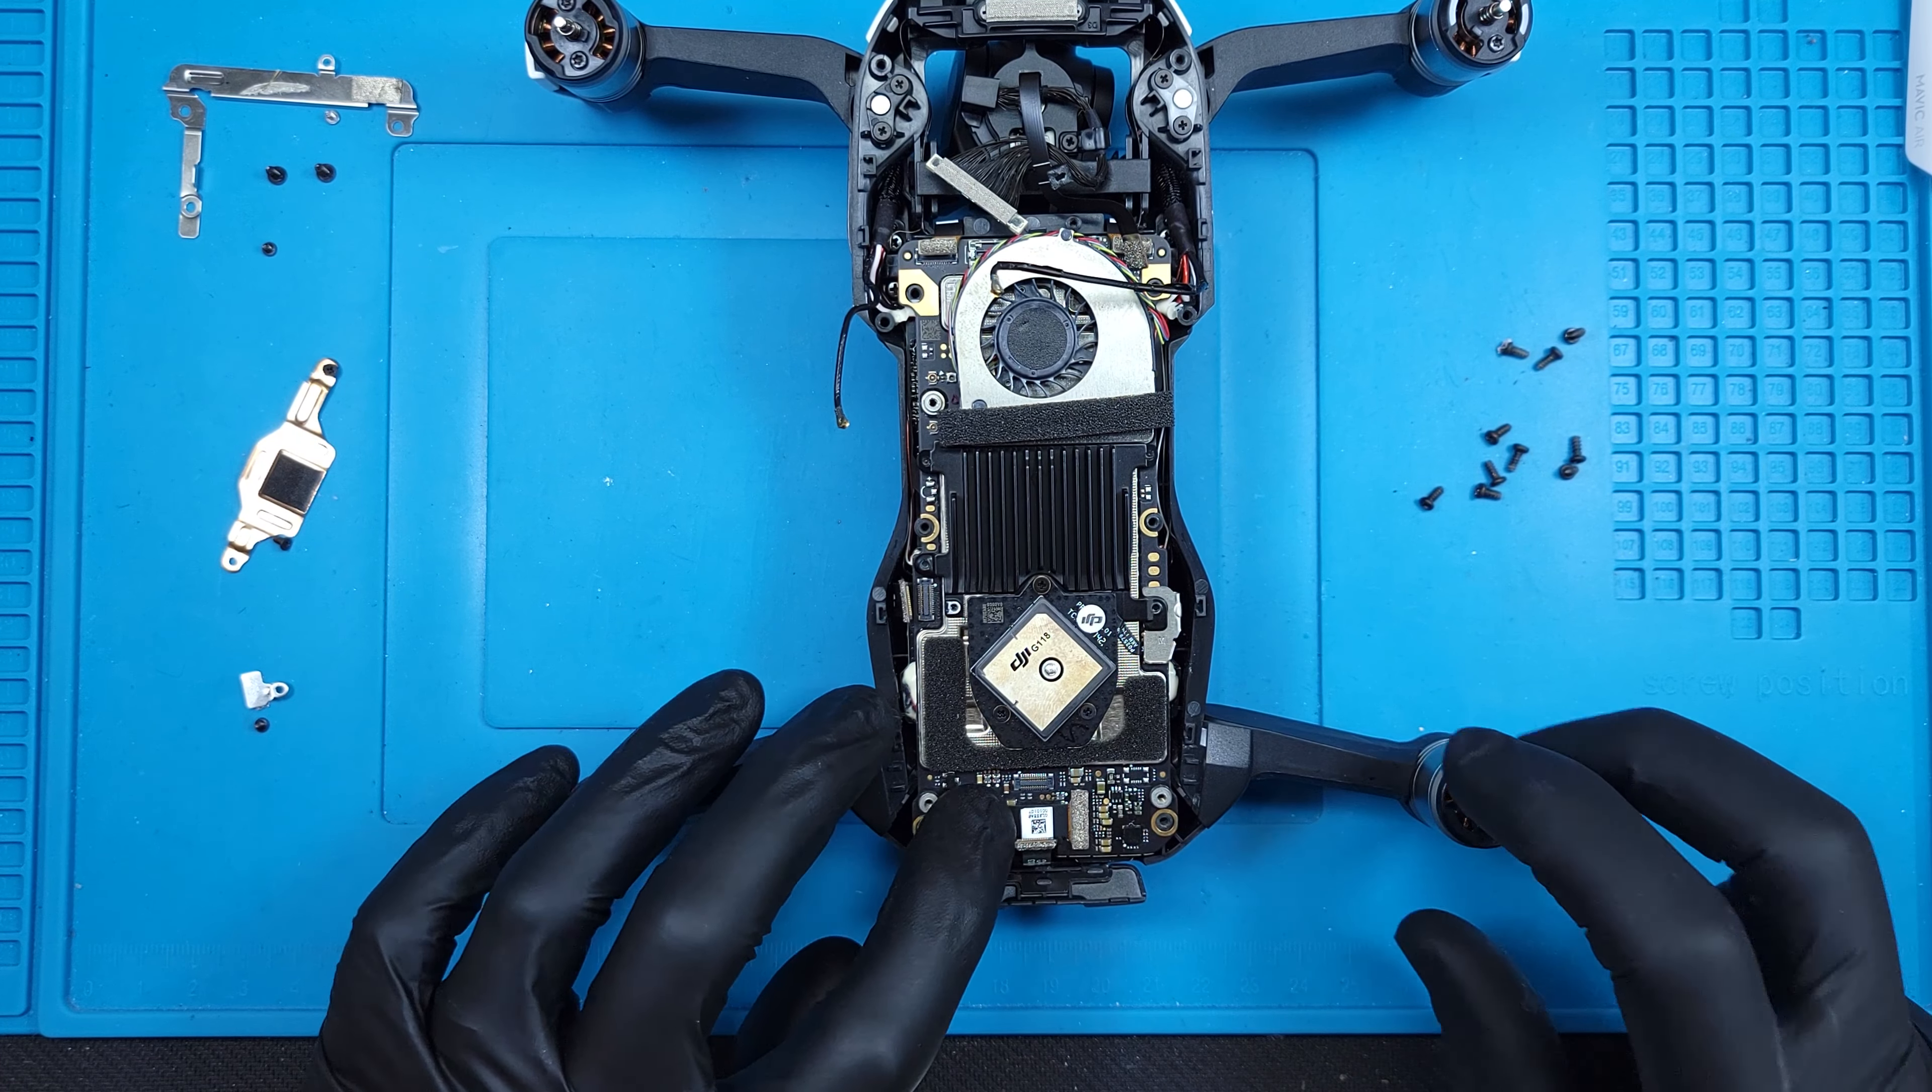The board is dropped into place, and we can start reconnecting all the ribbons and antennas we unlatched before.